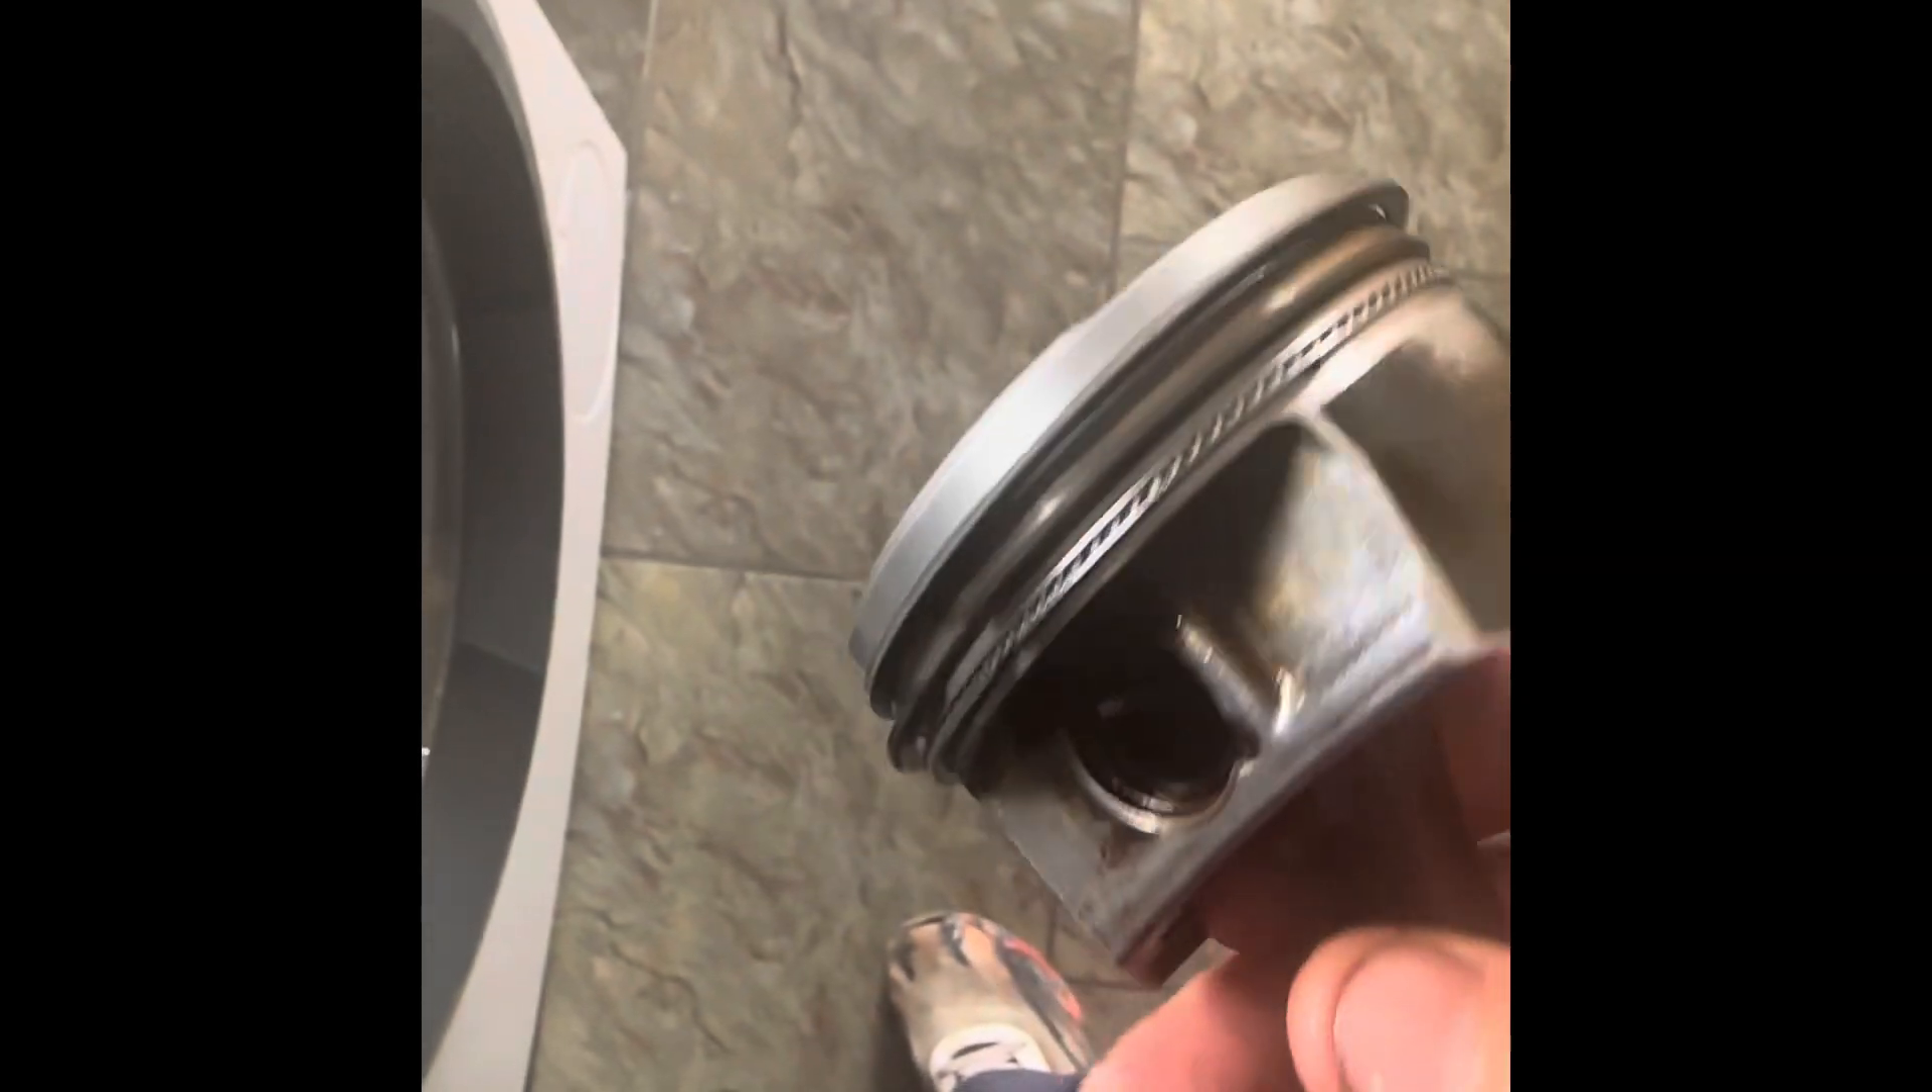We've got the rings in there, look. You can see that.